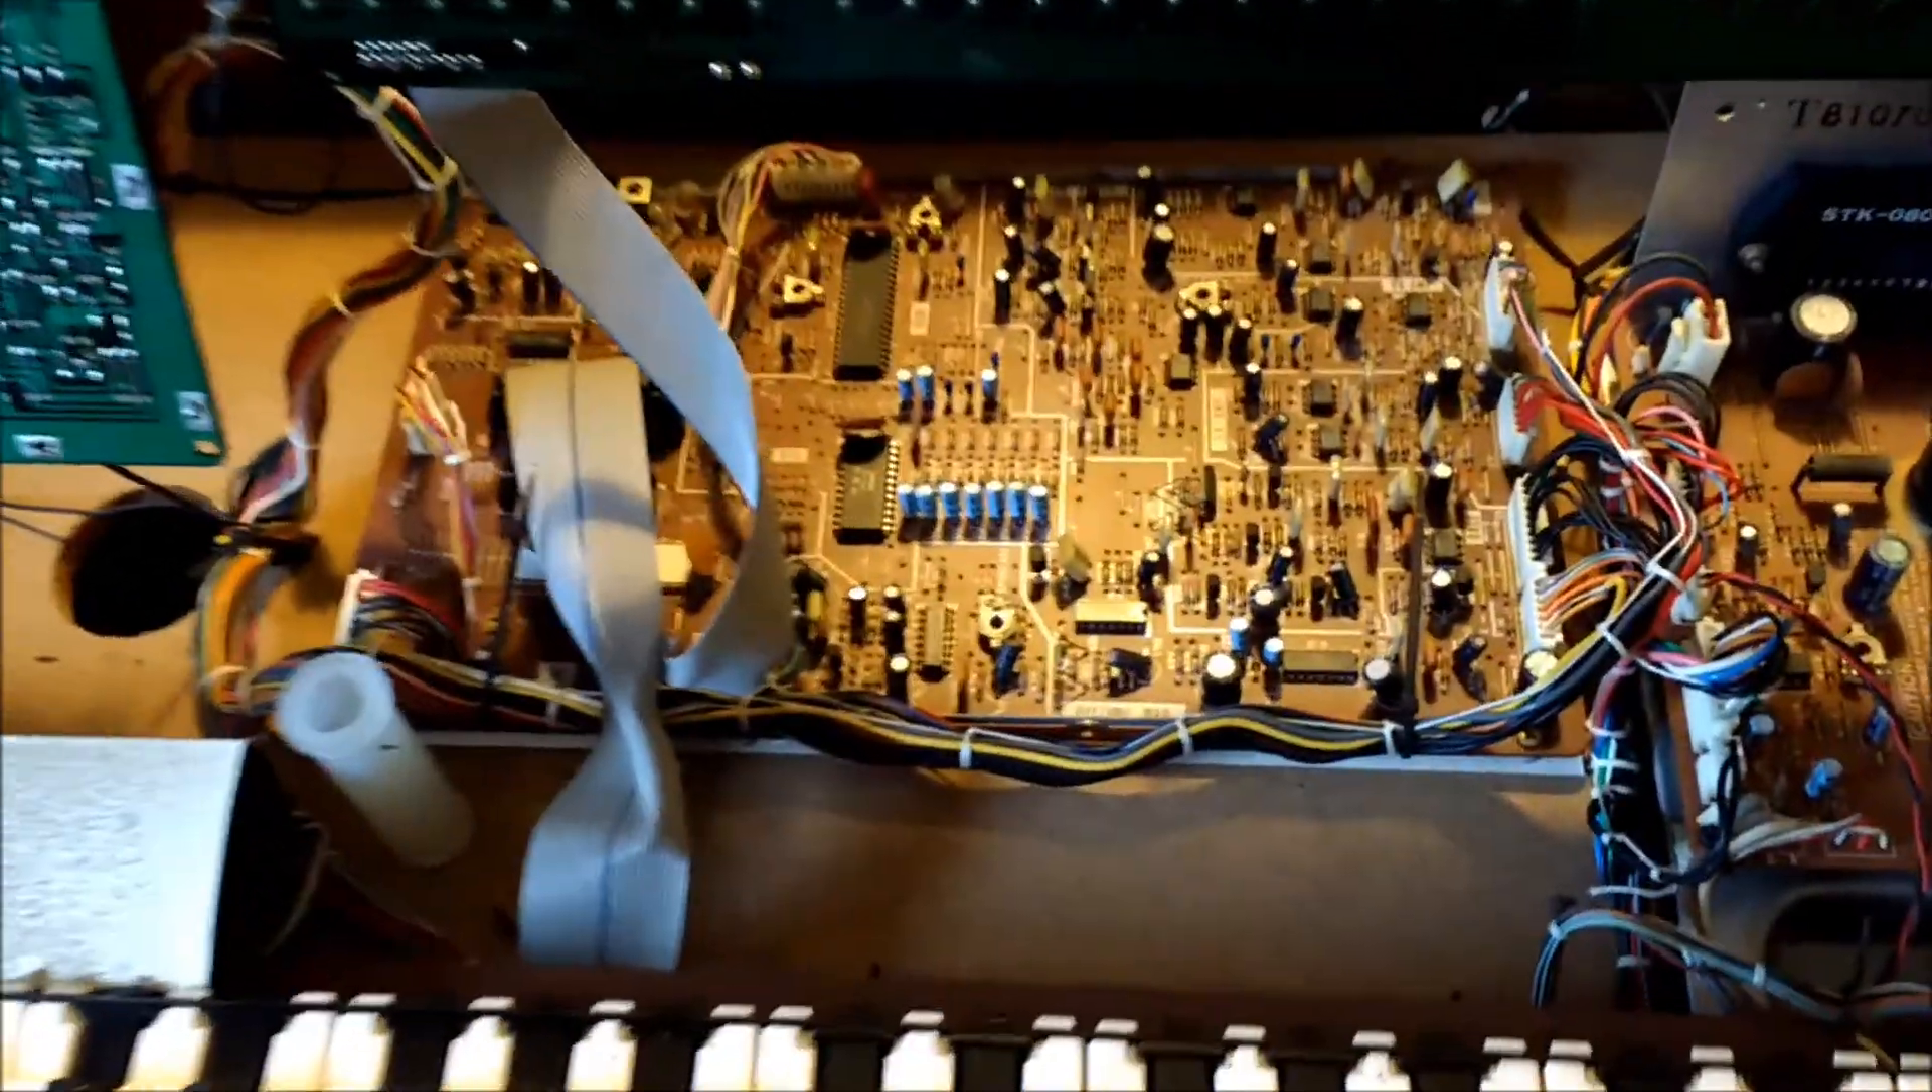And looking now, I've just taken the cover off the main circuit board.